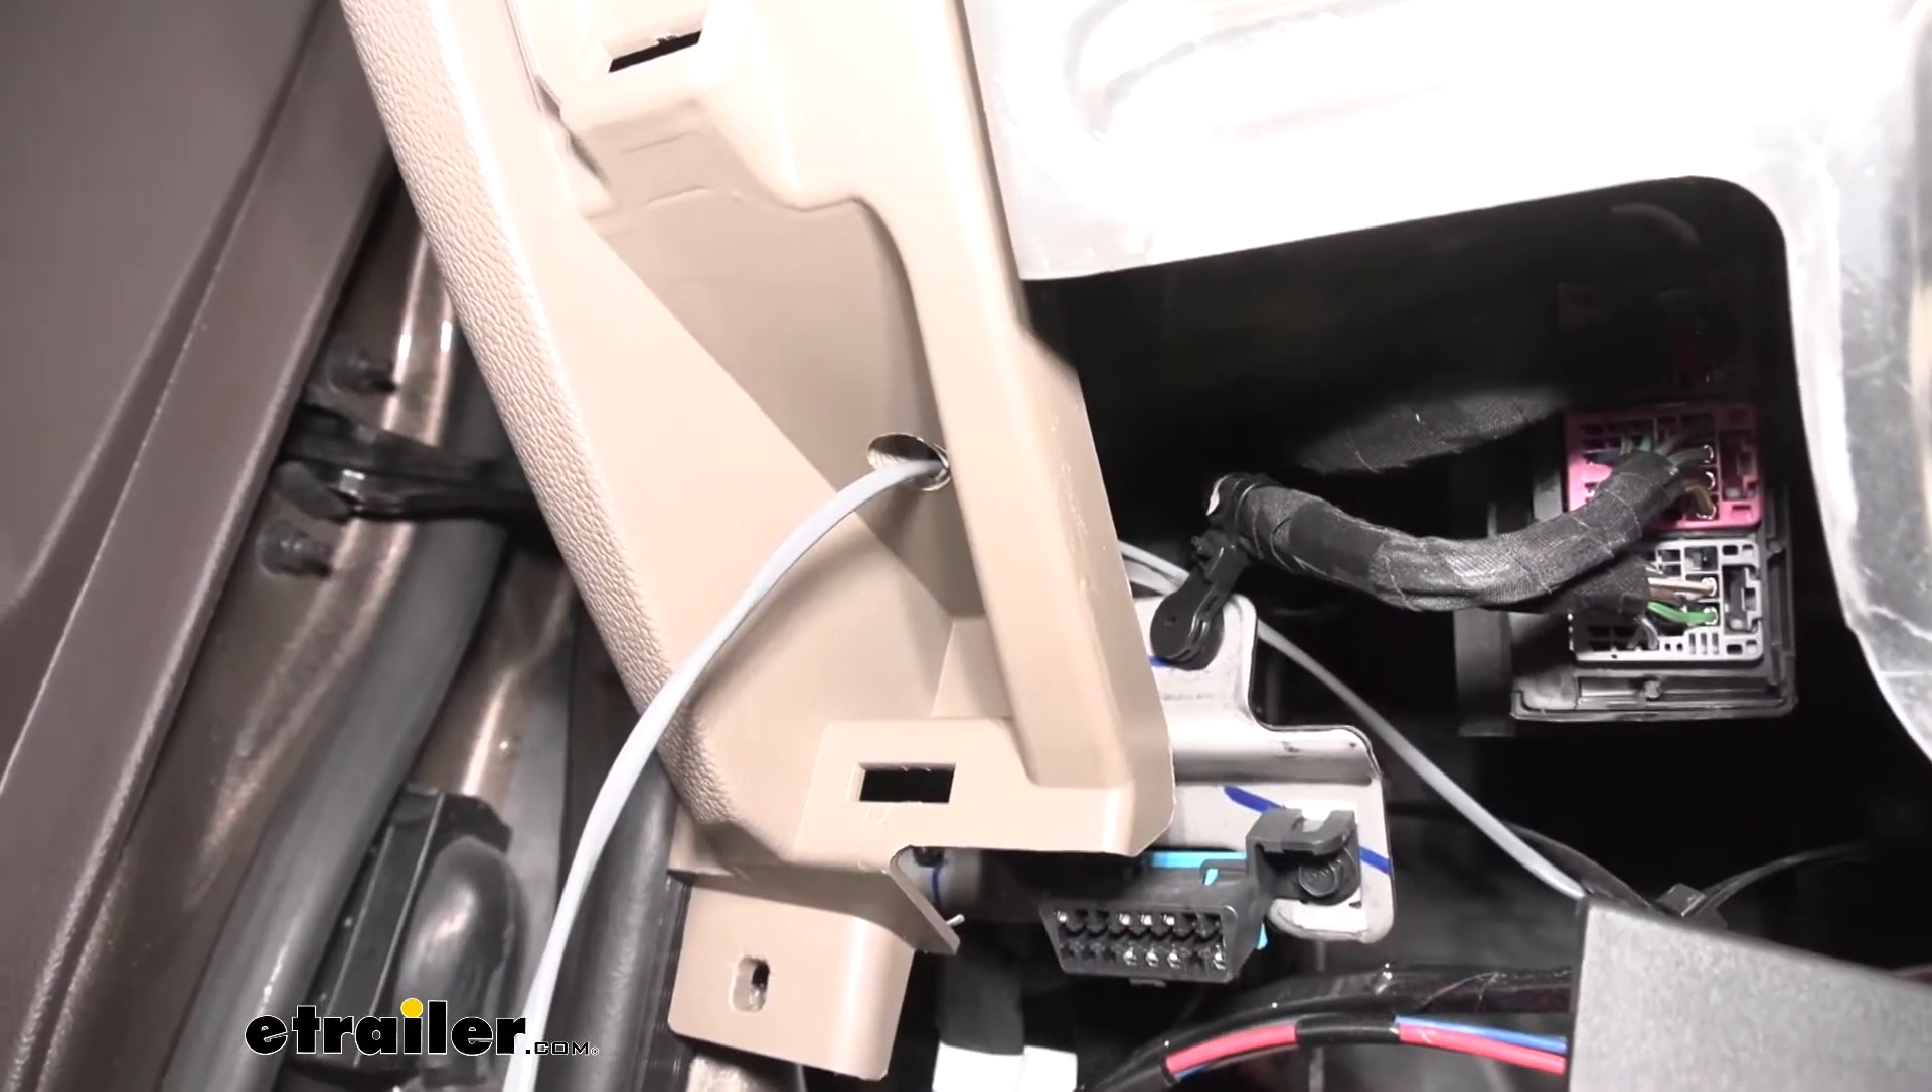And here's what our wiring looks like once we dropped it through the hole that we drilled.